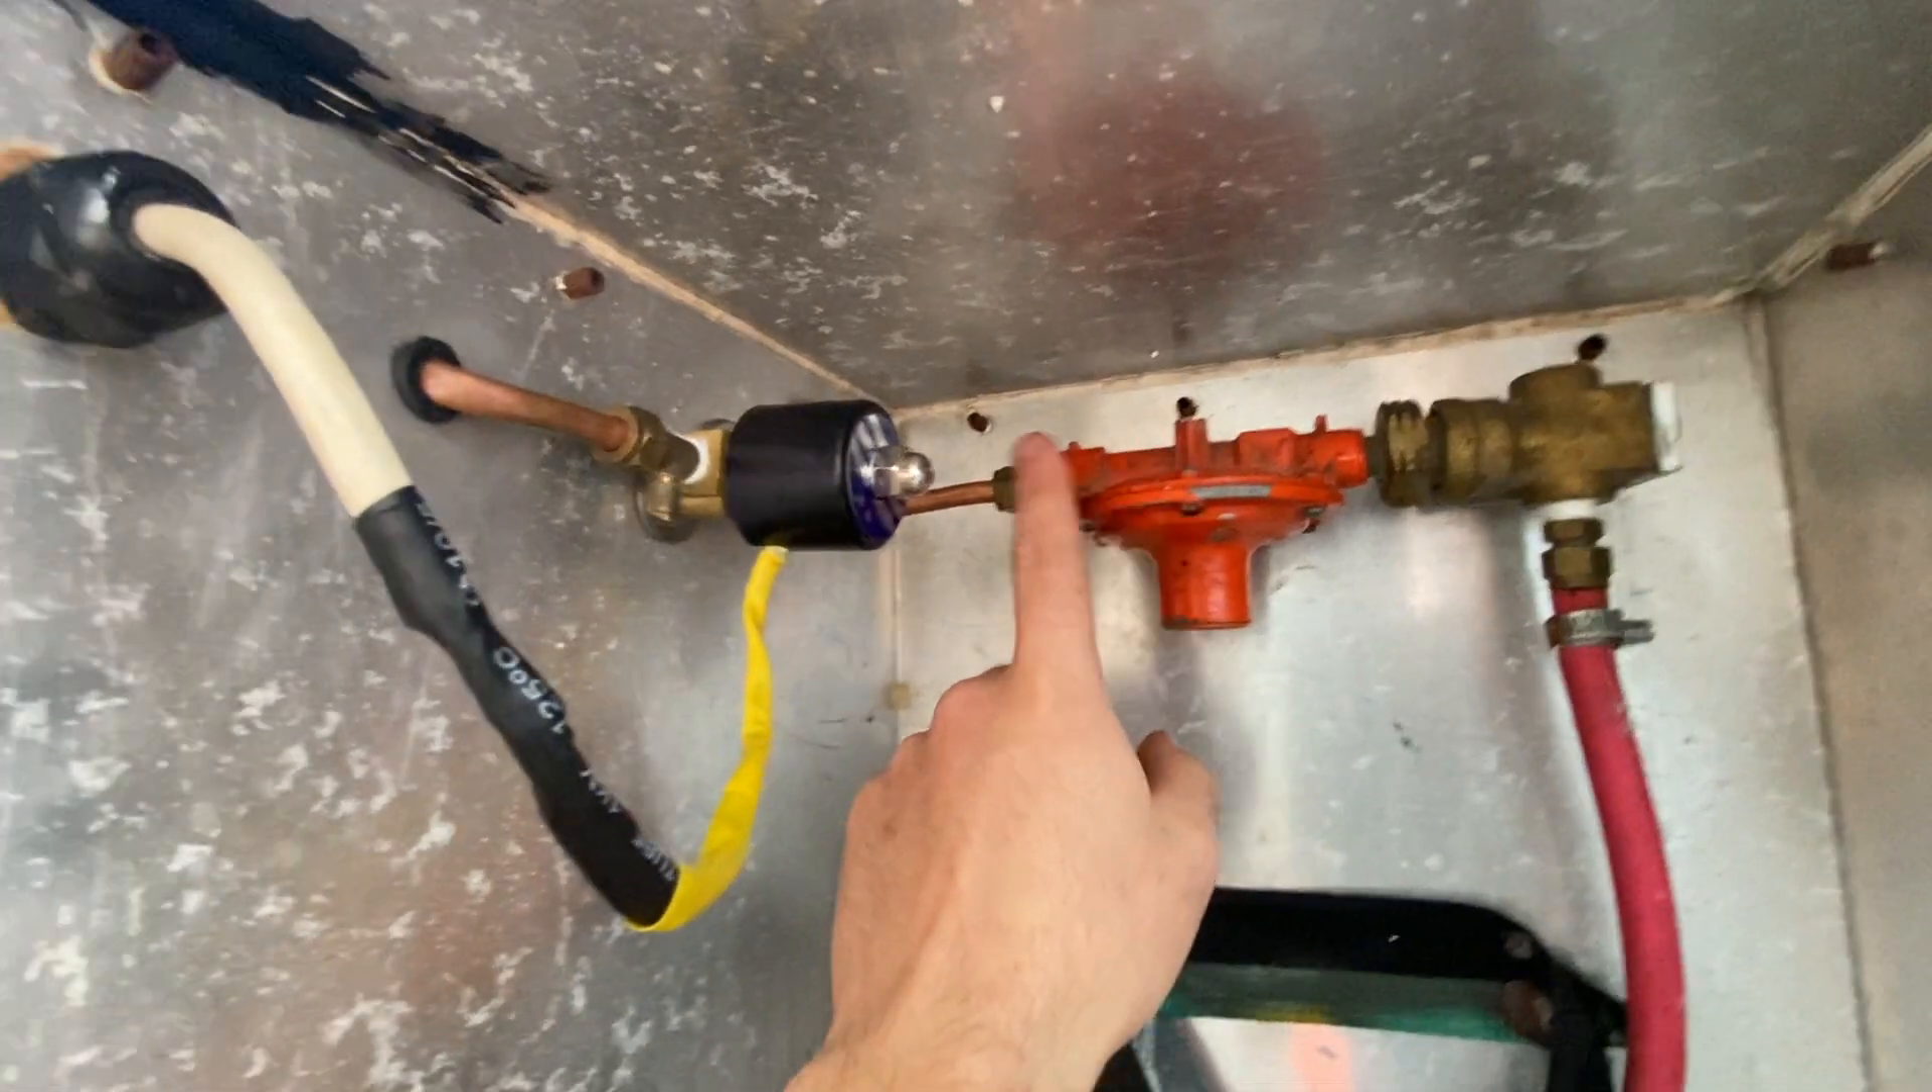After the regulator i've installed this safety shut off valve which is an electronically controlled solenoid valve so we can turn the gas on and off from inside the van.